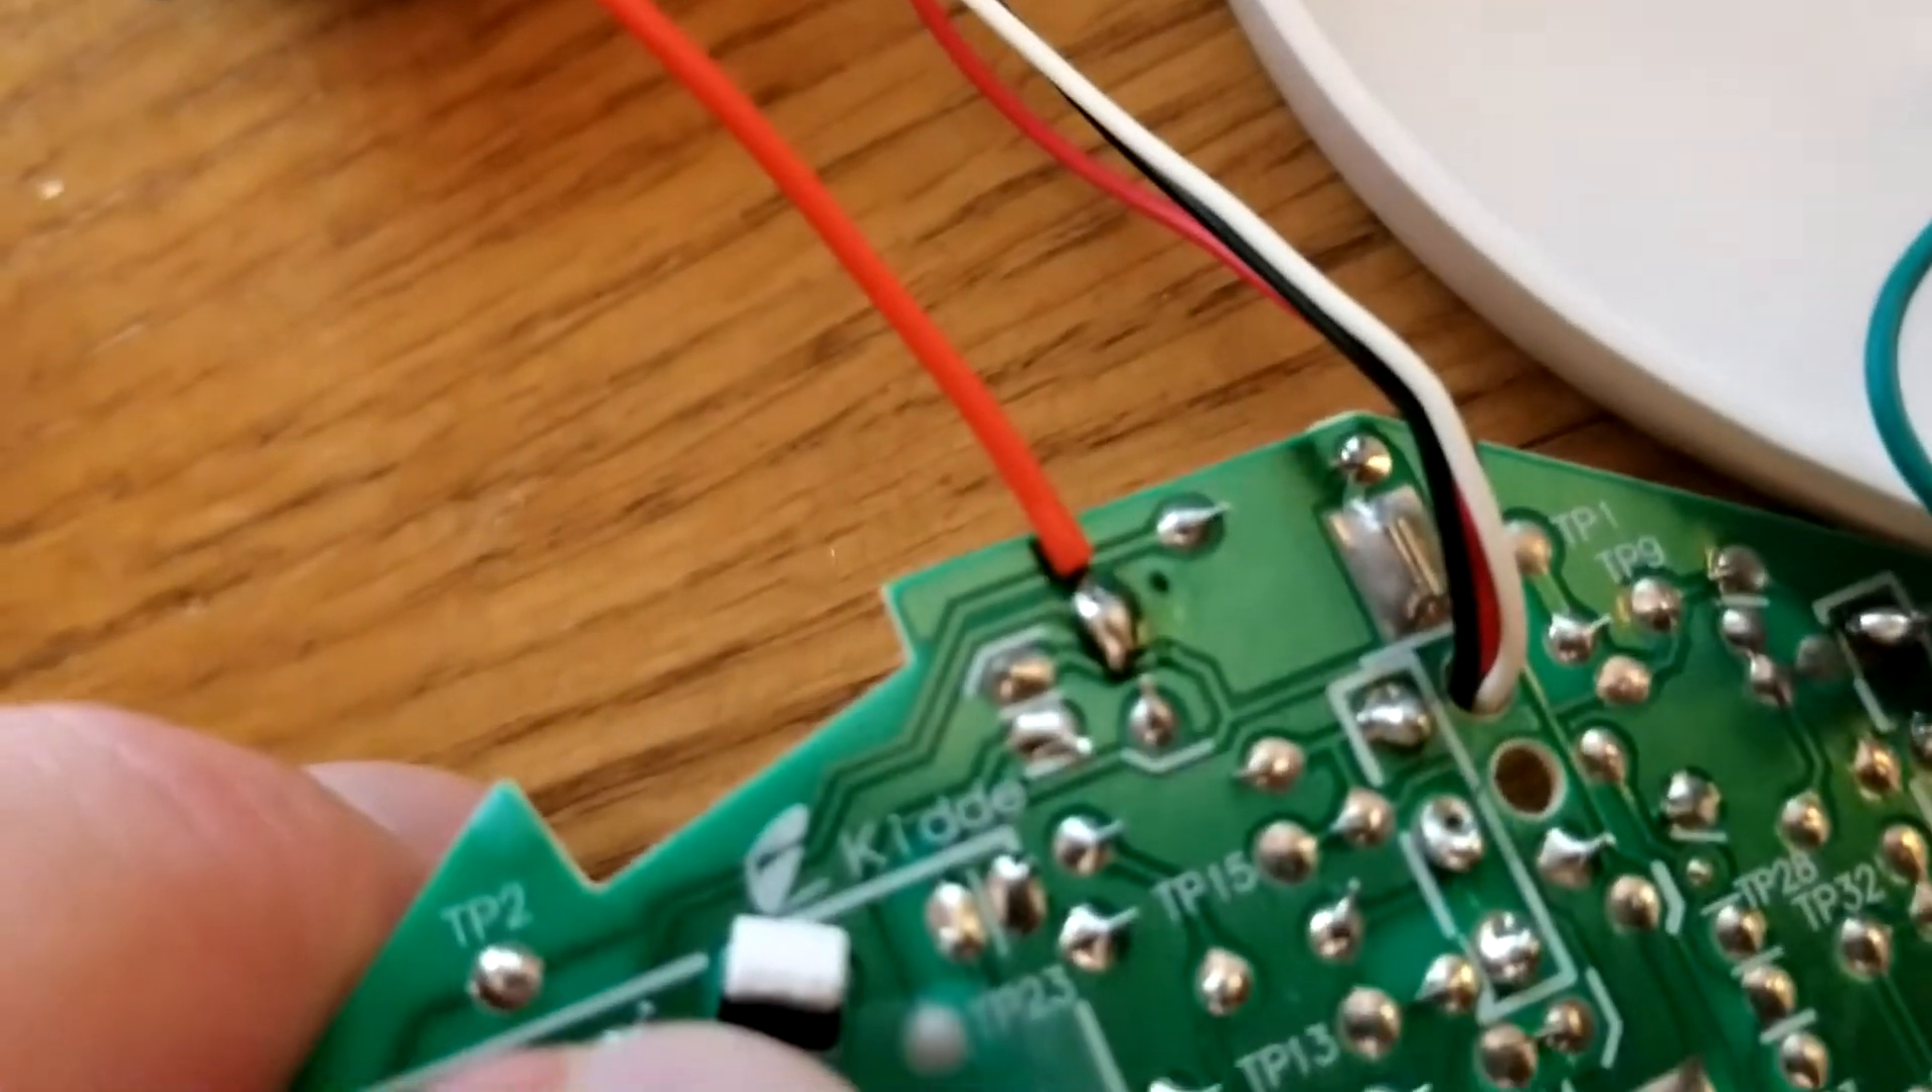So whenever the test button is pressed, it makes a connection there, and at the connection is where I soldered the red wire.